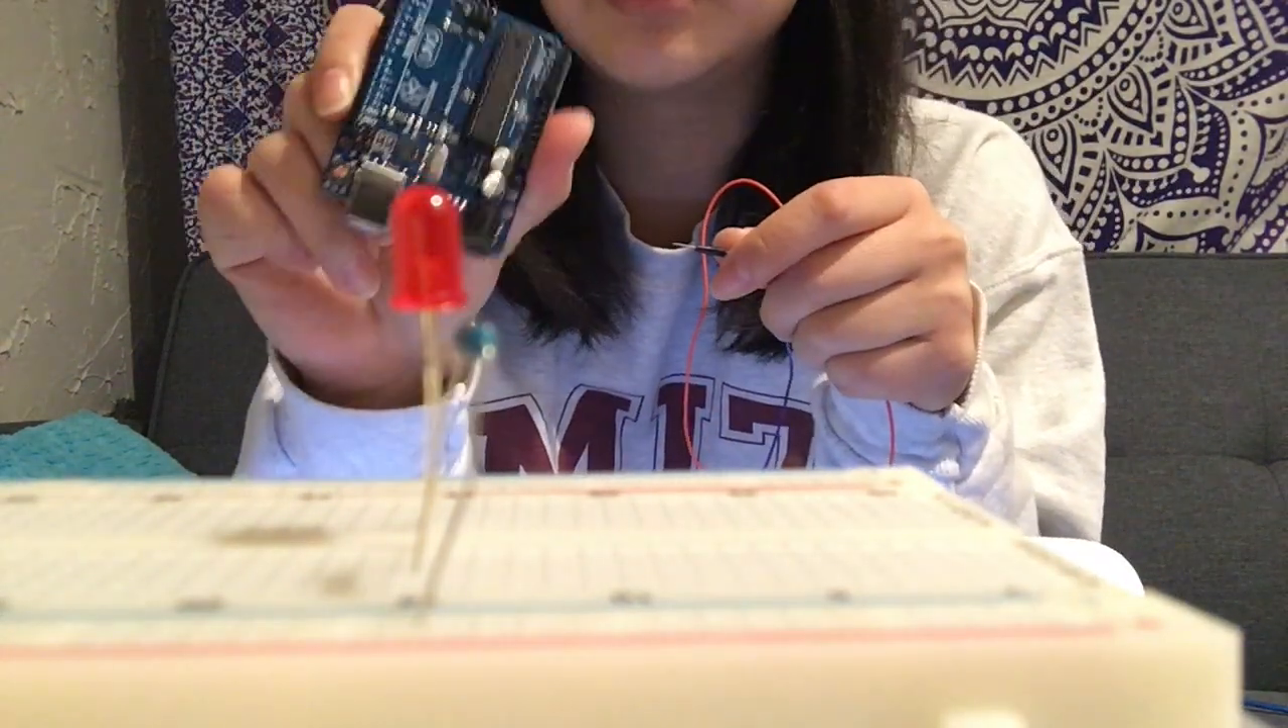Notice how my Arduino is not plugged in right now to the computer or any sort of power source.